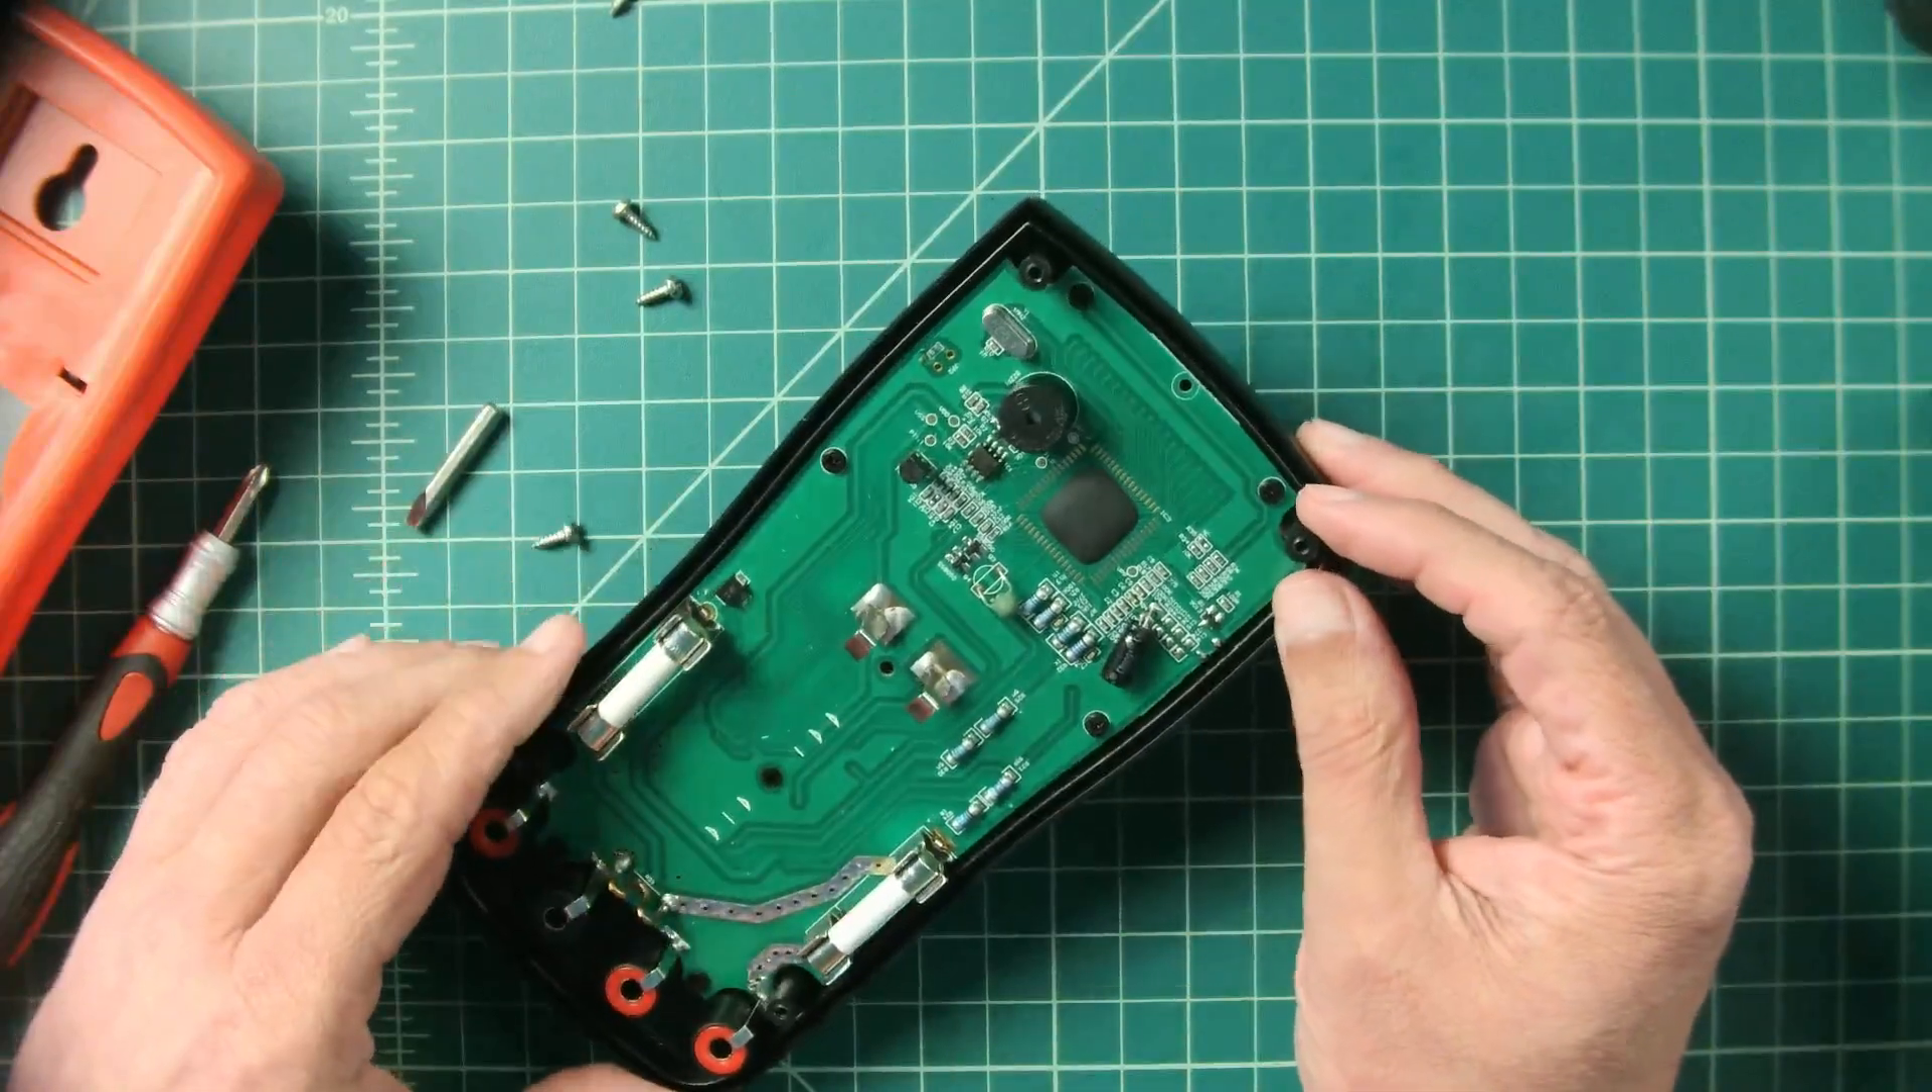It looks like the PCB is designed for this case. It fits in there perfectly.